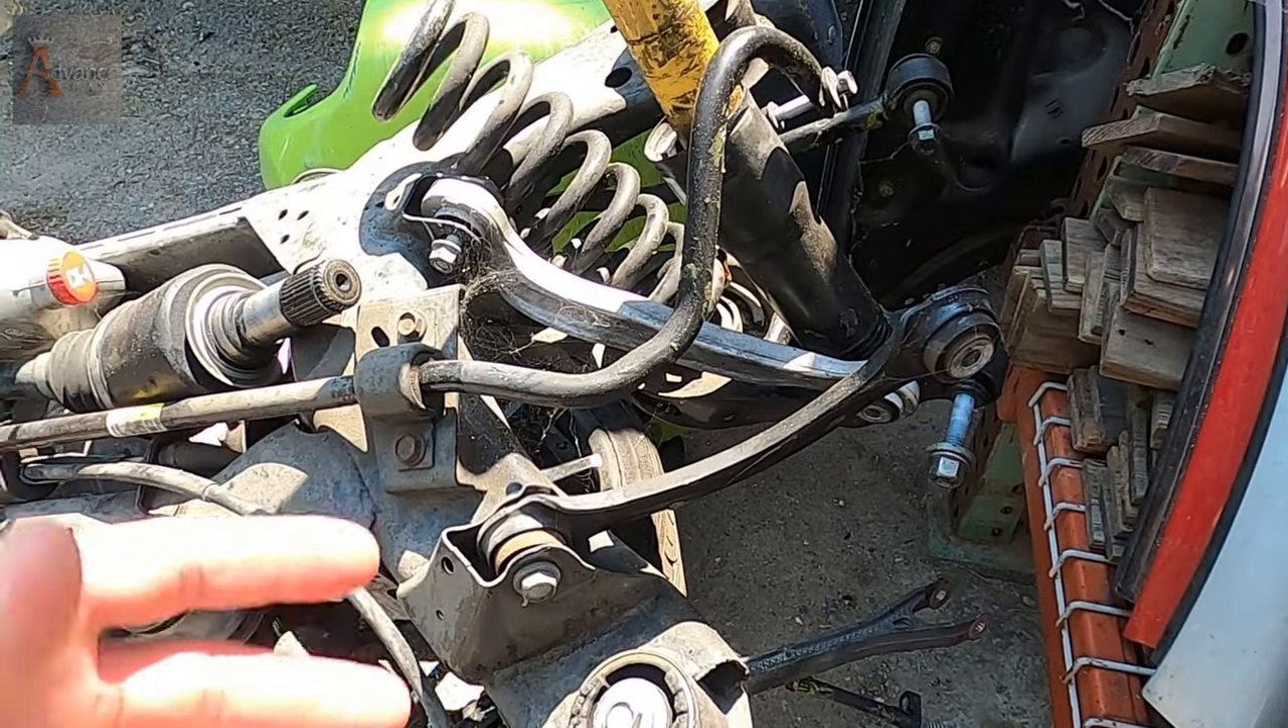So on one side right now, we're missing a spindle knuckle right here.